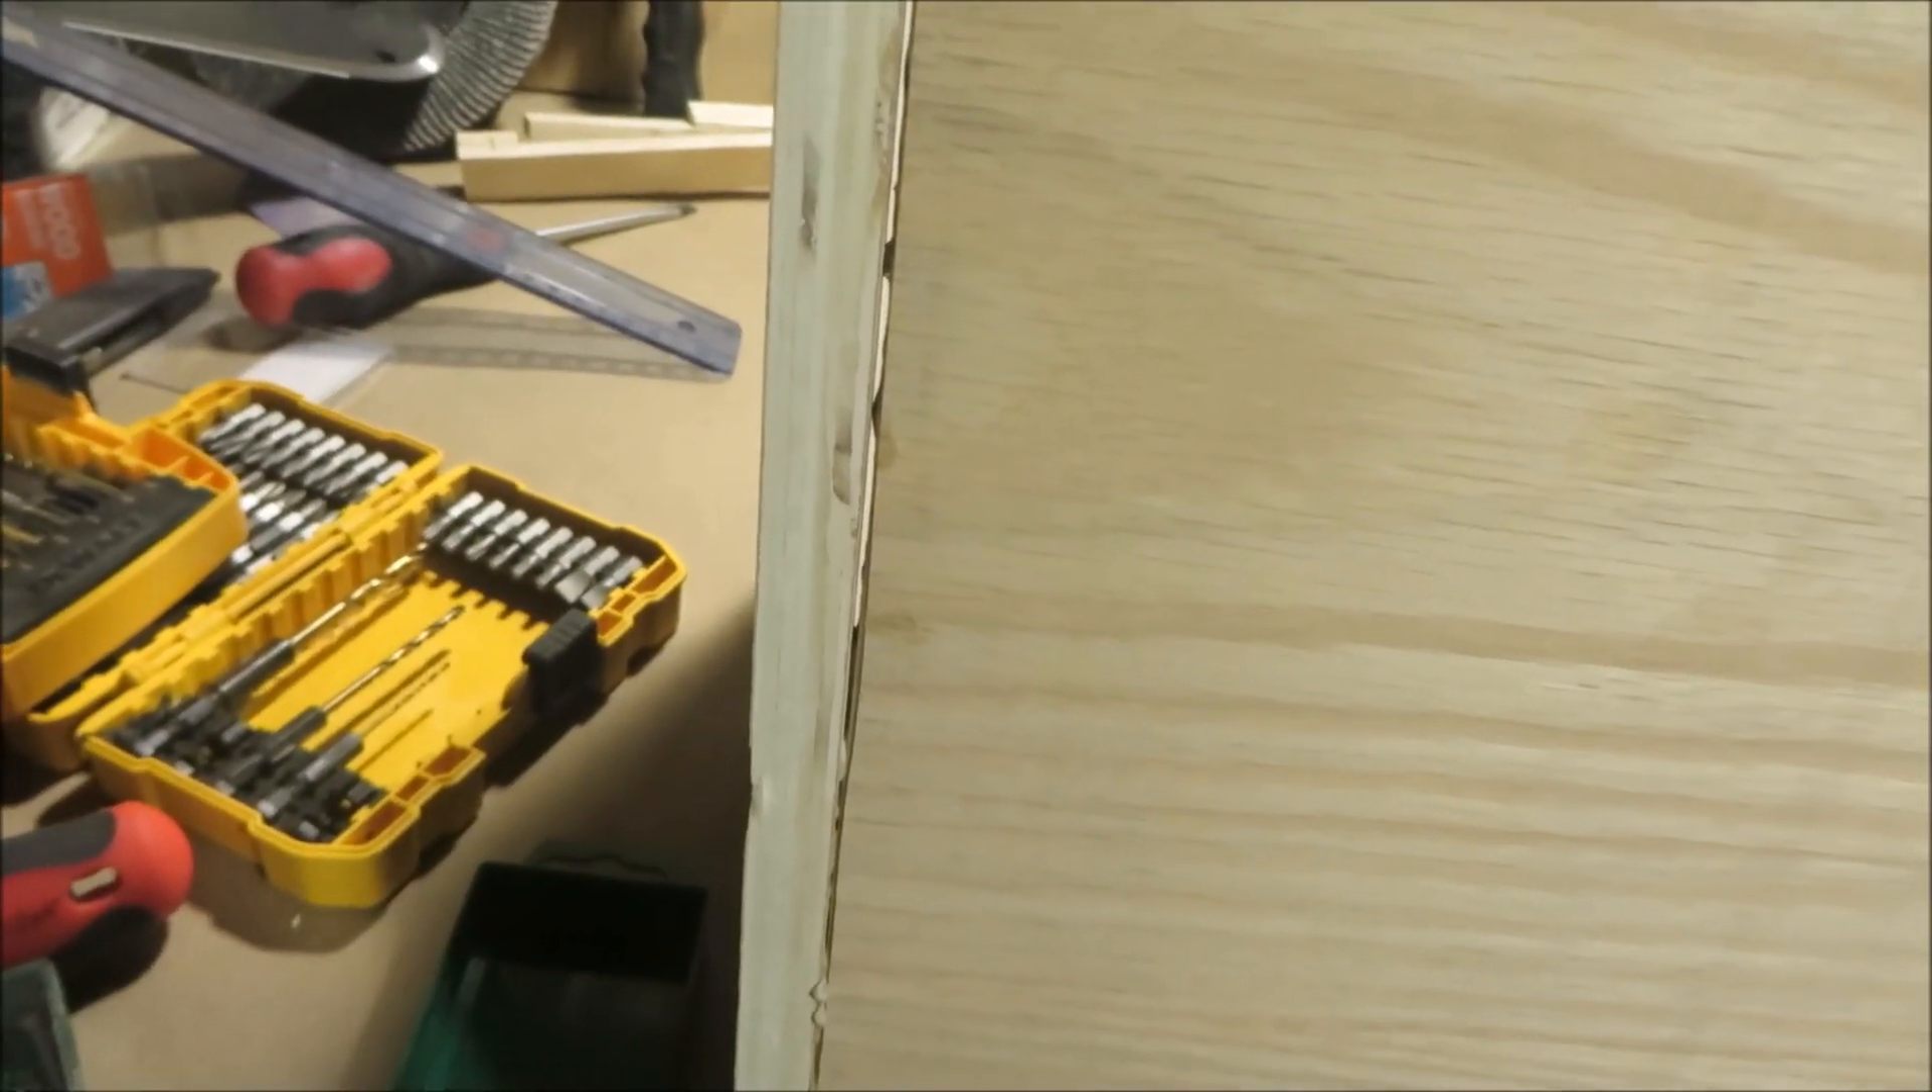Now because I used a jigsaw to cut these pieces out, not like a big mill or whatever, my pieces didn't come out completely perfect. So because of that, there are some little gaps every so often.